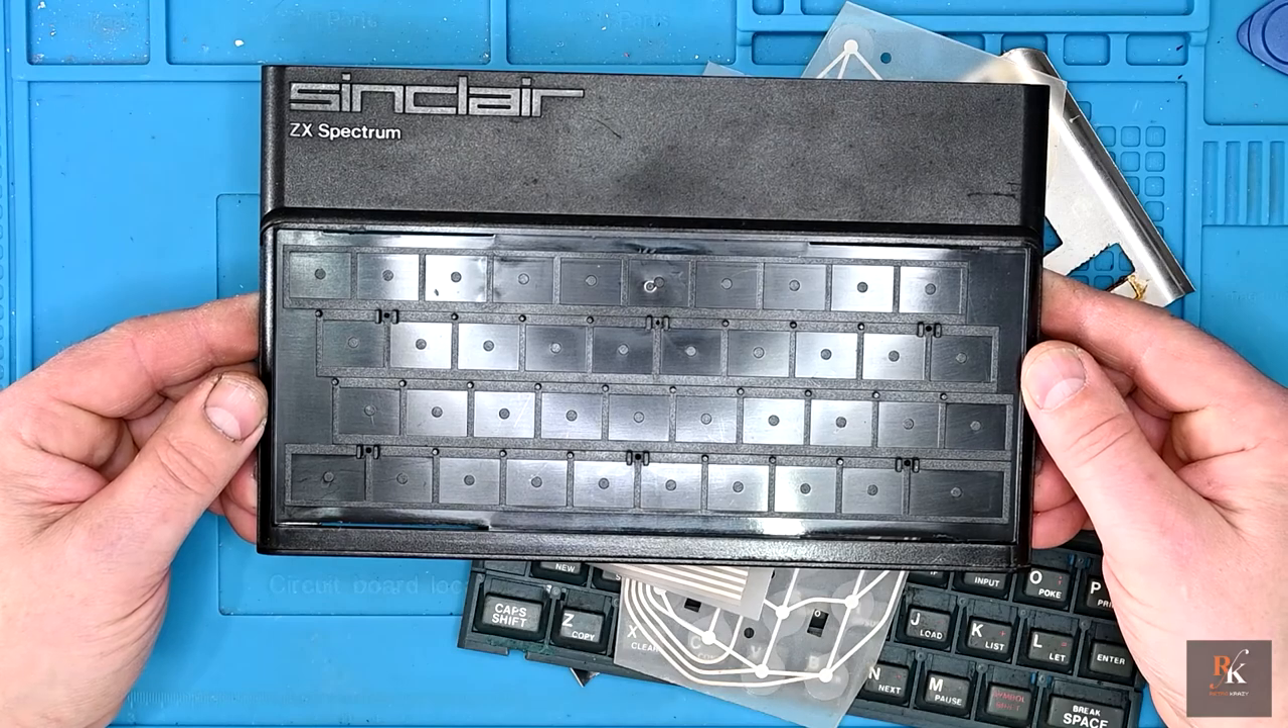So that's the keyboard, its membrane and everything off.